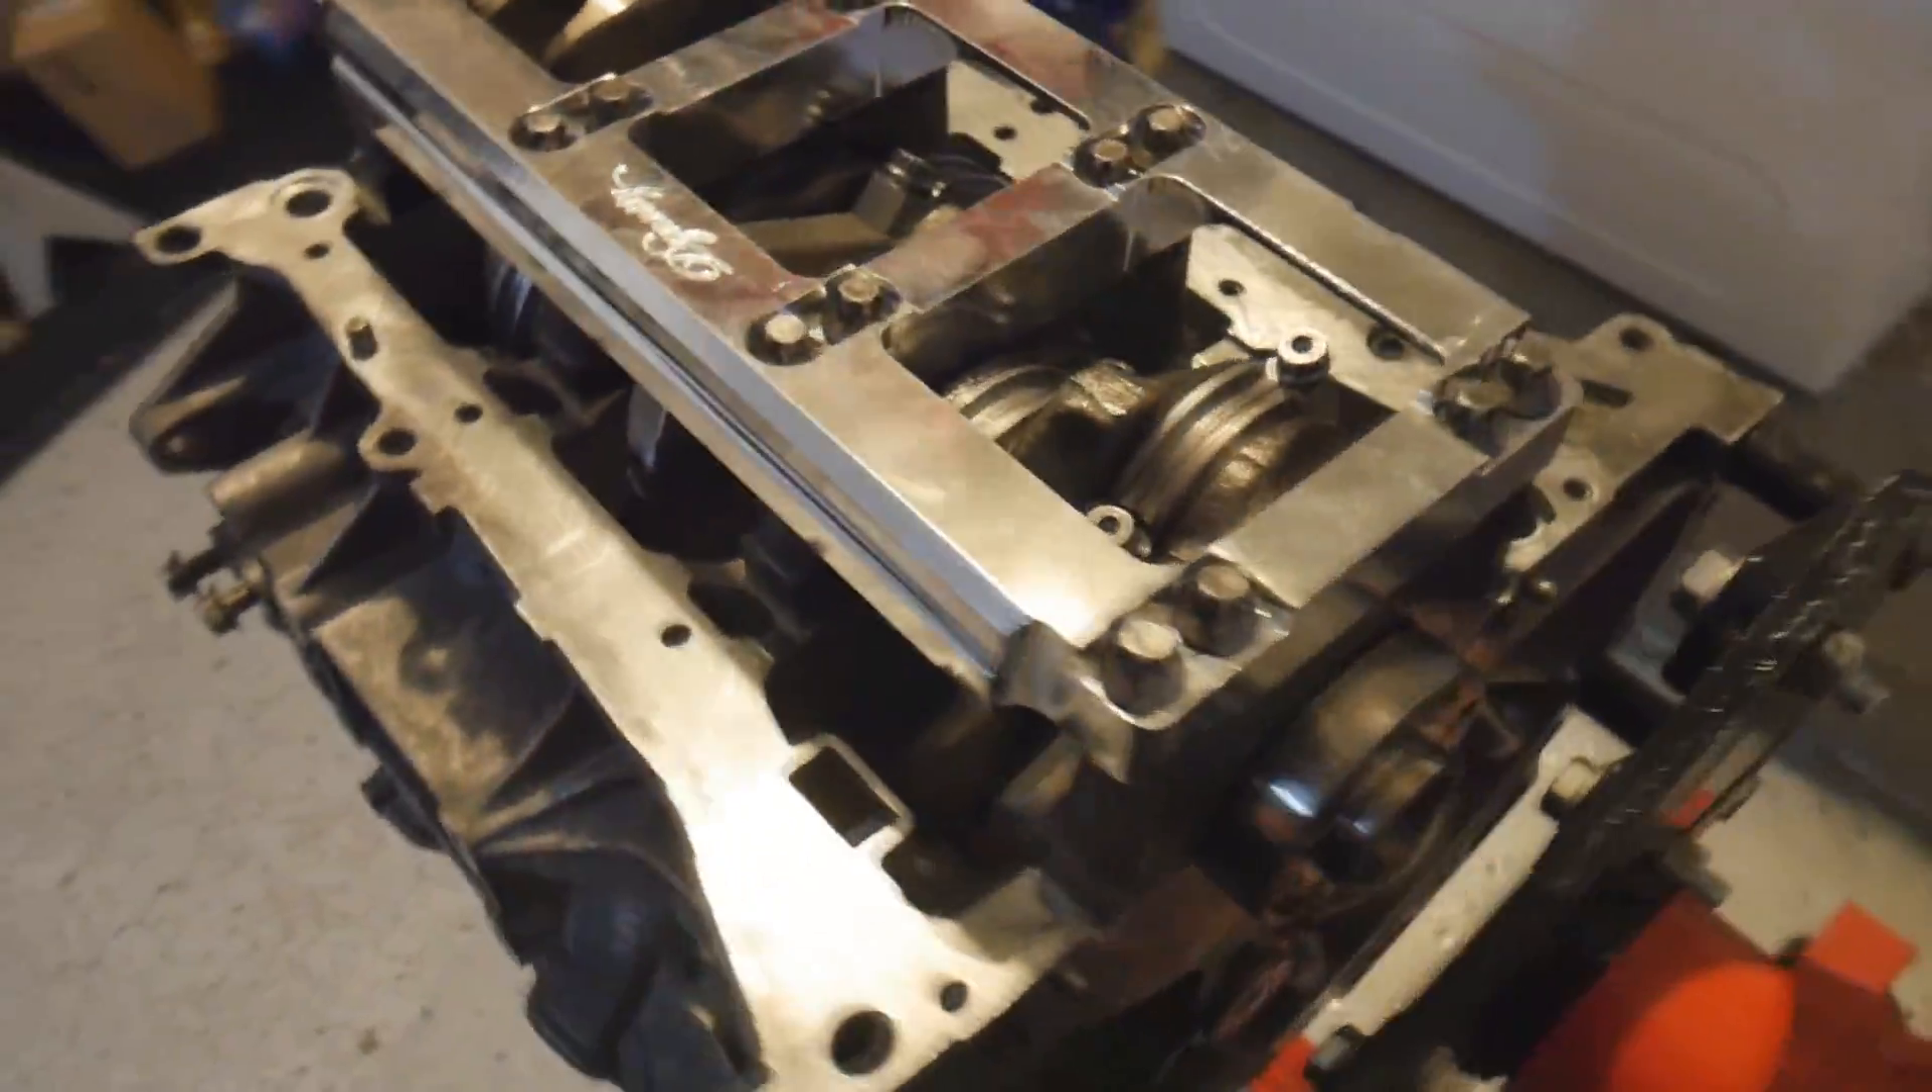We've got our dynasty billet girdle installed And torqued down to spec.